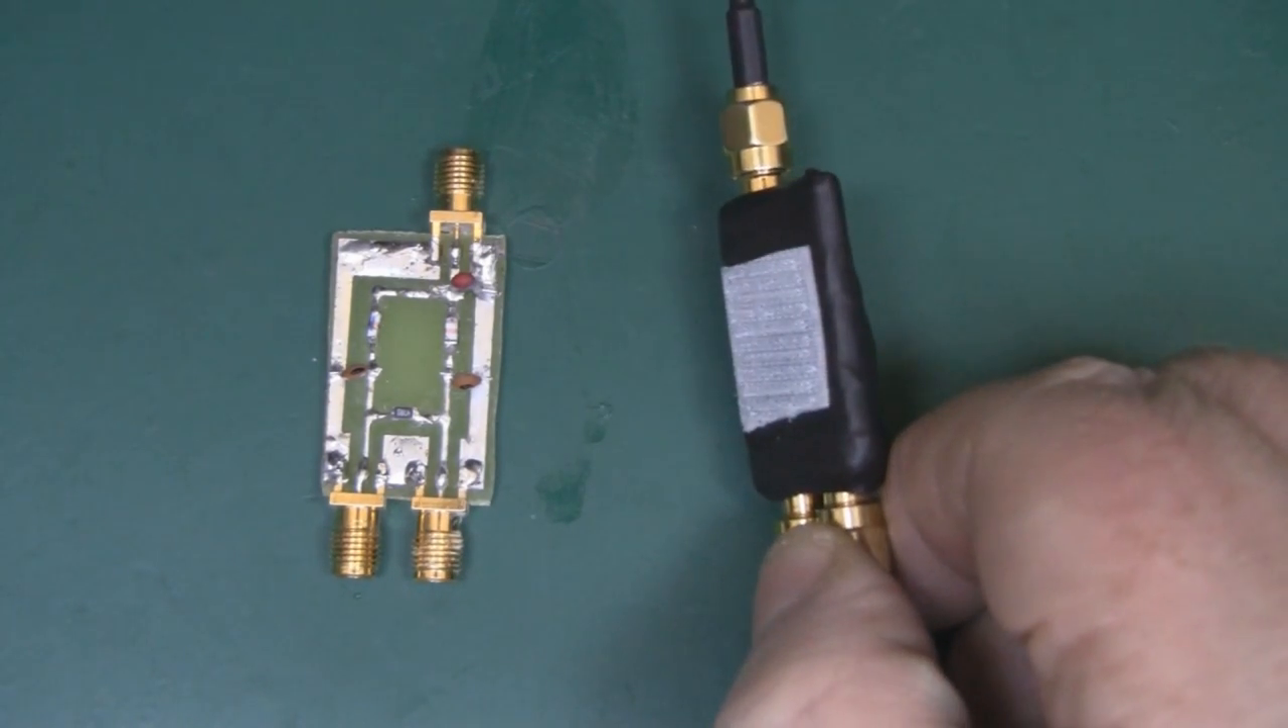Here's the finished wilkinson splitter then with the heat shrink tubing over the top.